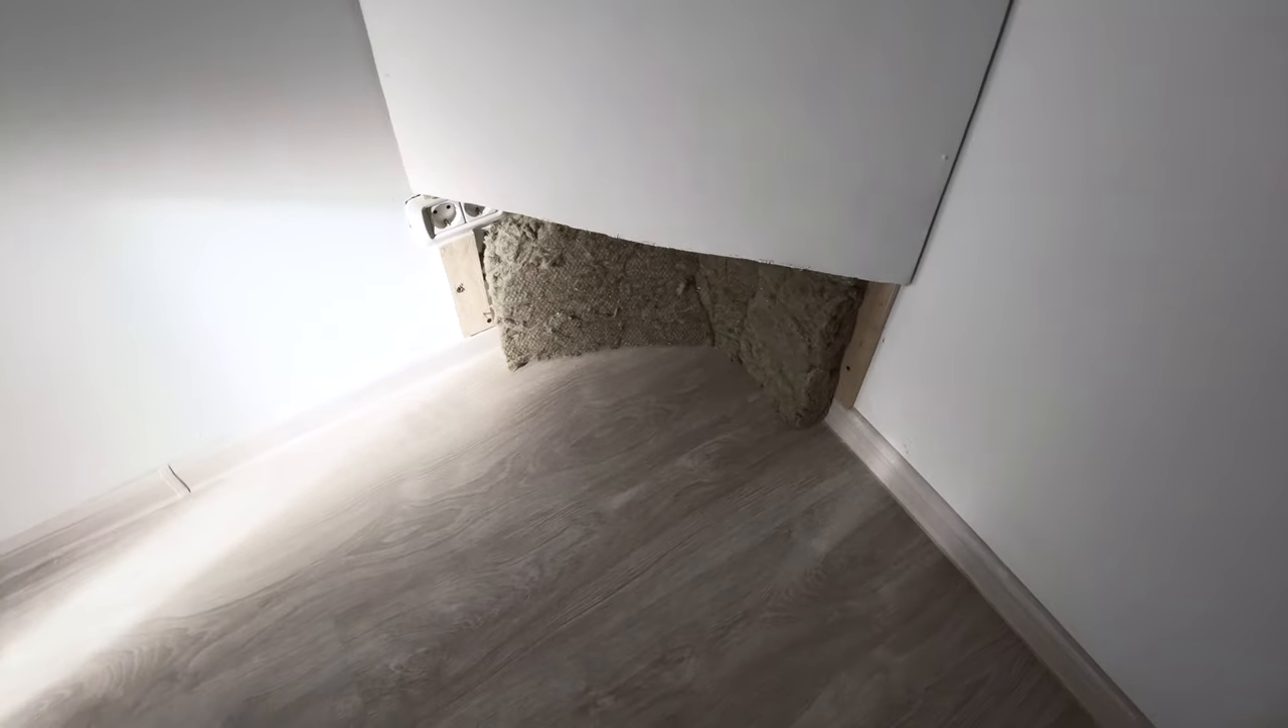It's not a big issue, but as you can see, in the lower side of the bass trap, I have a gap.